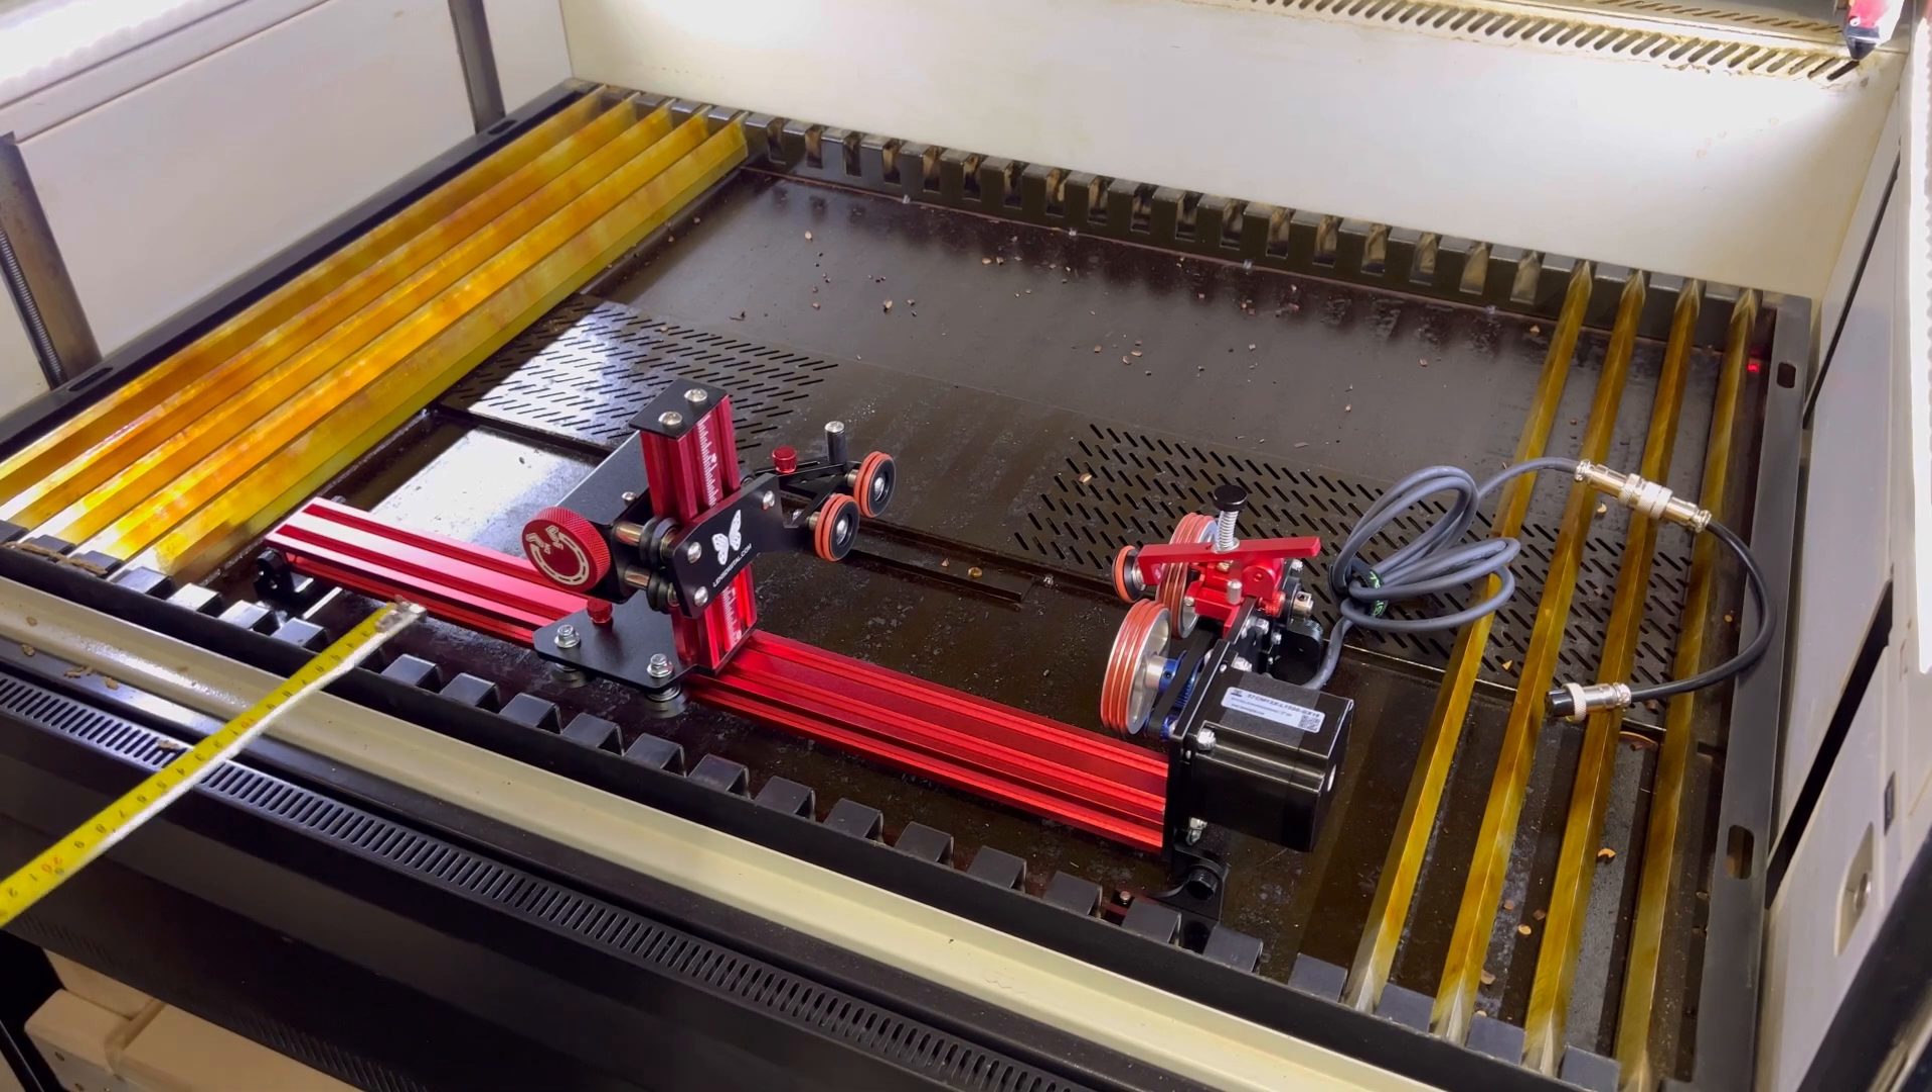Now before I start I lowered my bed all the way down, I removed the honeycomb tray and some of the blades and then I put in my rotary.